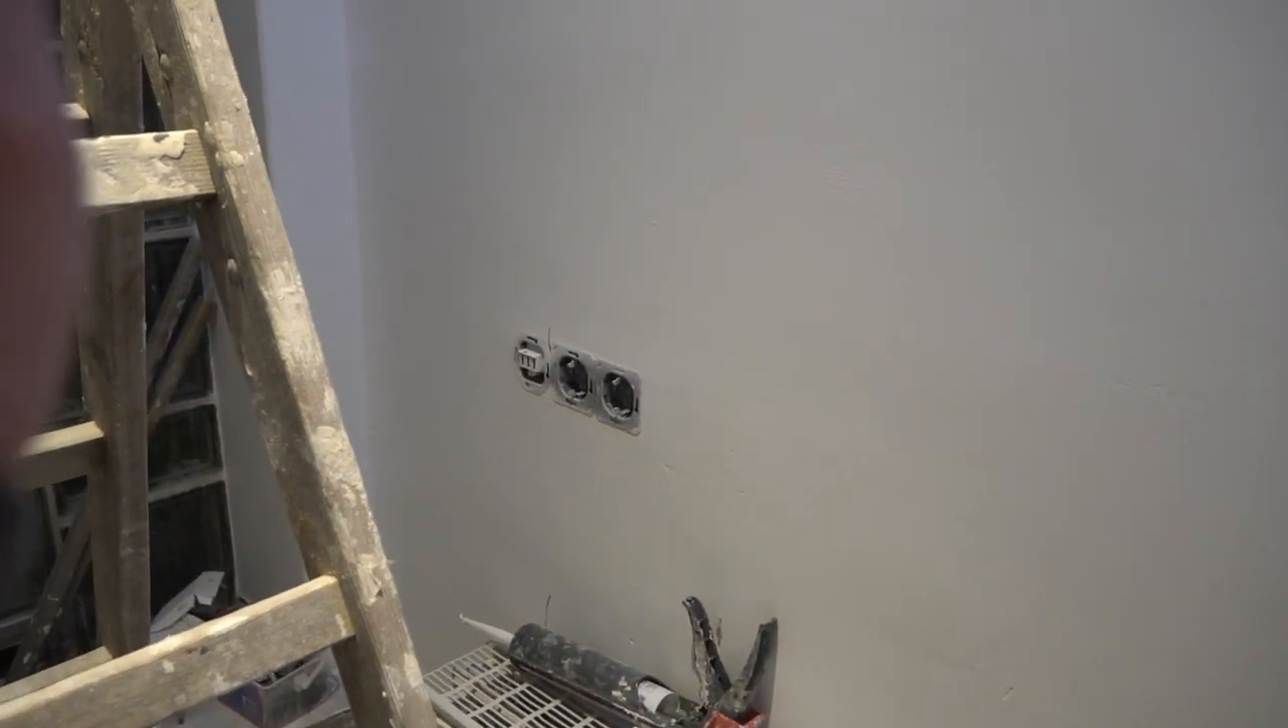Hier fehlt dann noch abdeckung also der dreifachrahmen.